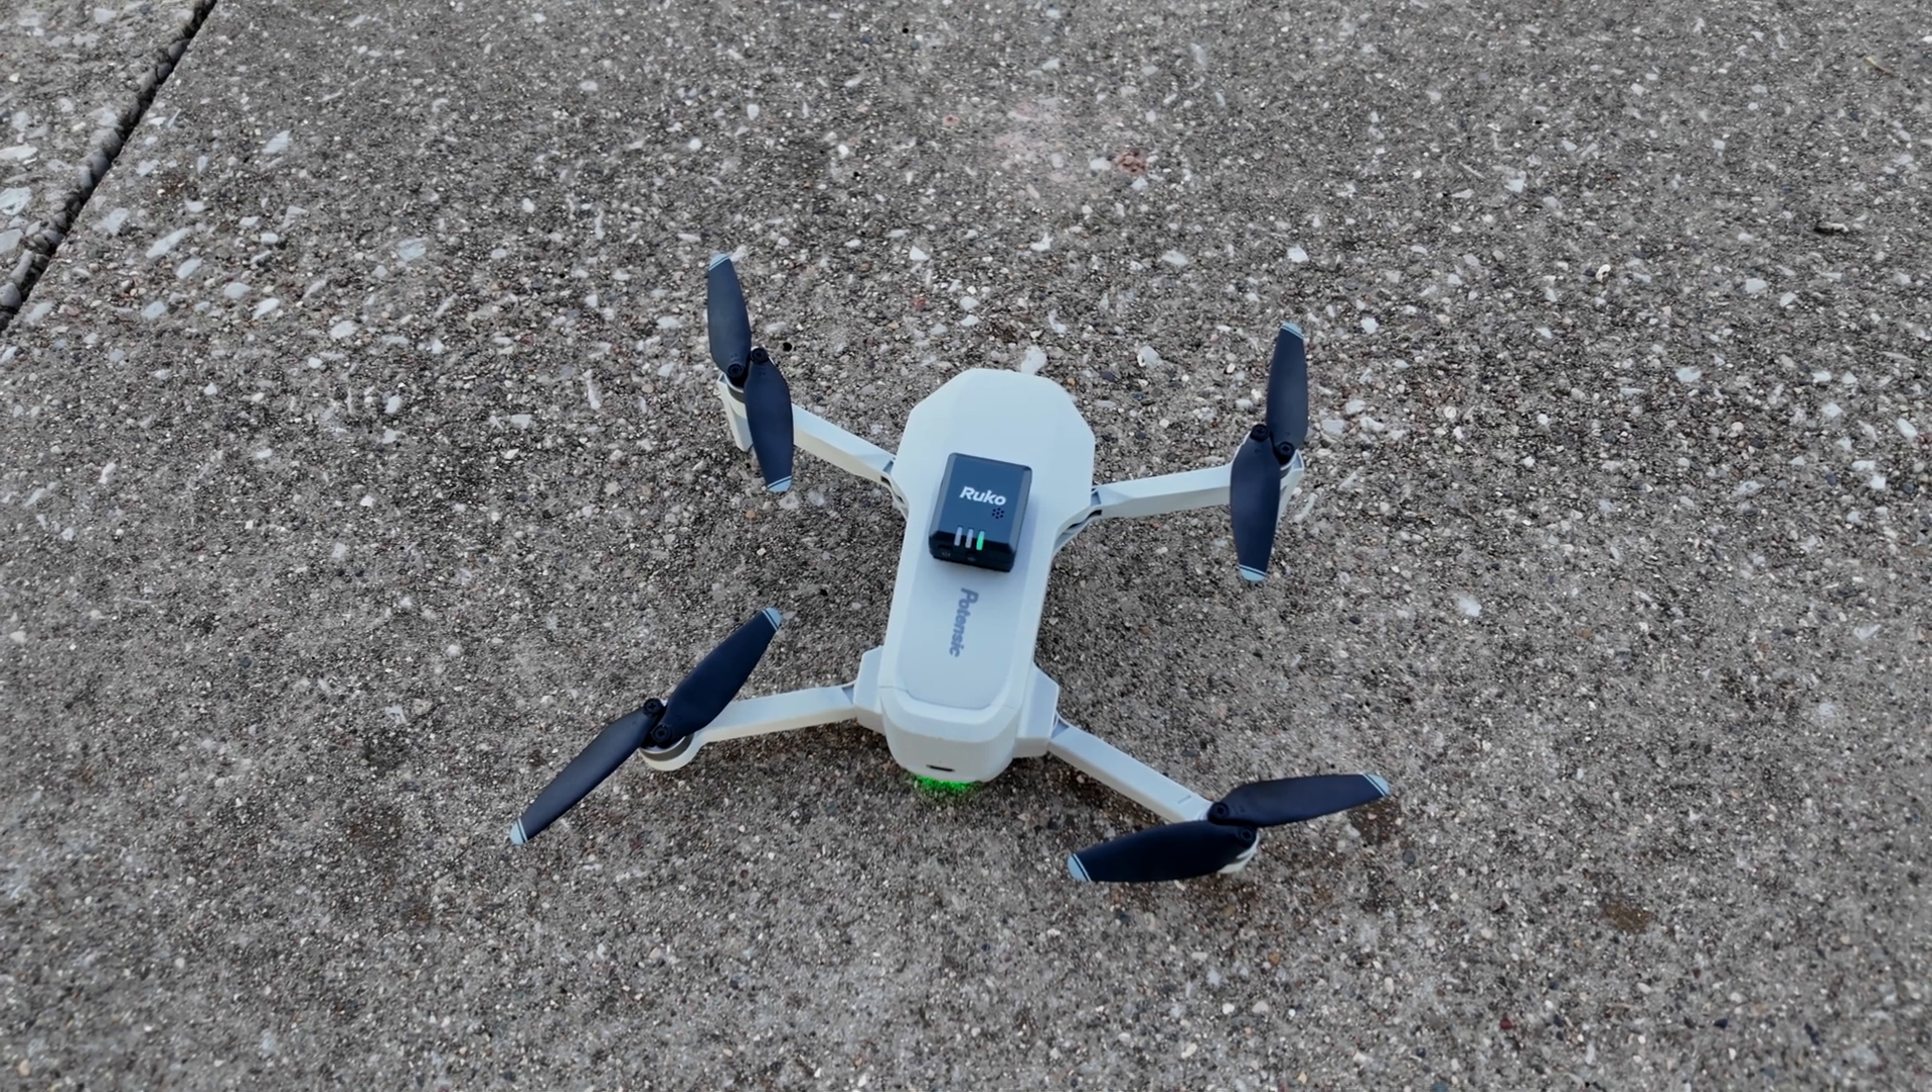So there is the atom with the Ruko remote ID module mounted to the top there.